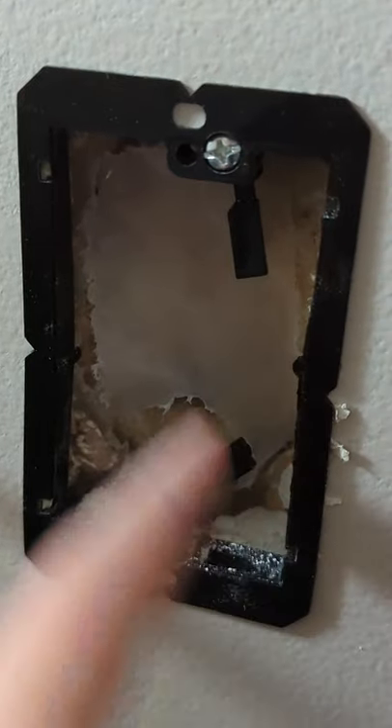Now you can see what it looks like with the hole cut out and the bracket installed.